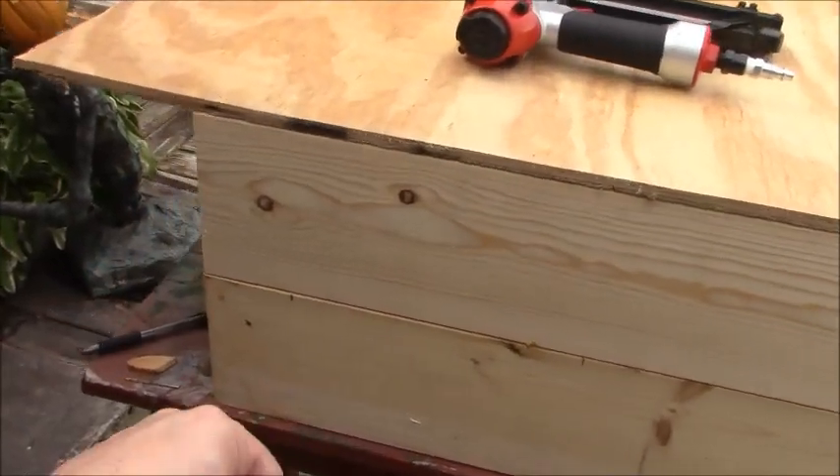But so far I got the body put together.